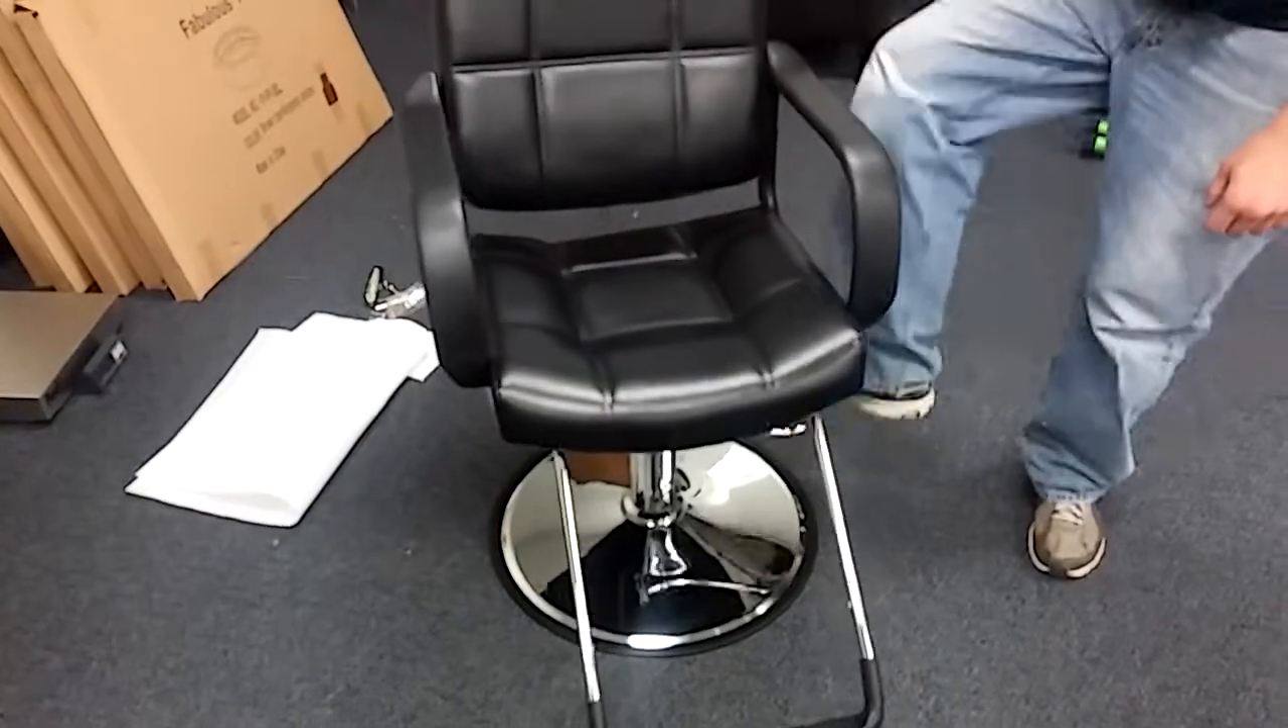Now we've got our salon chair fully put together here.